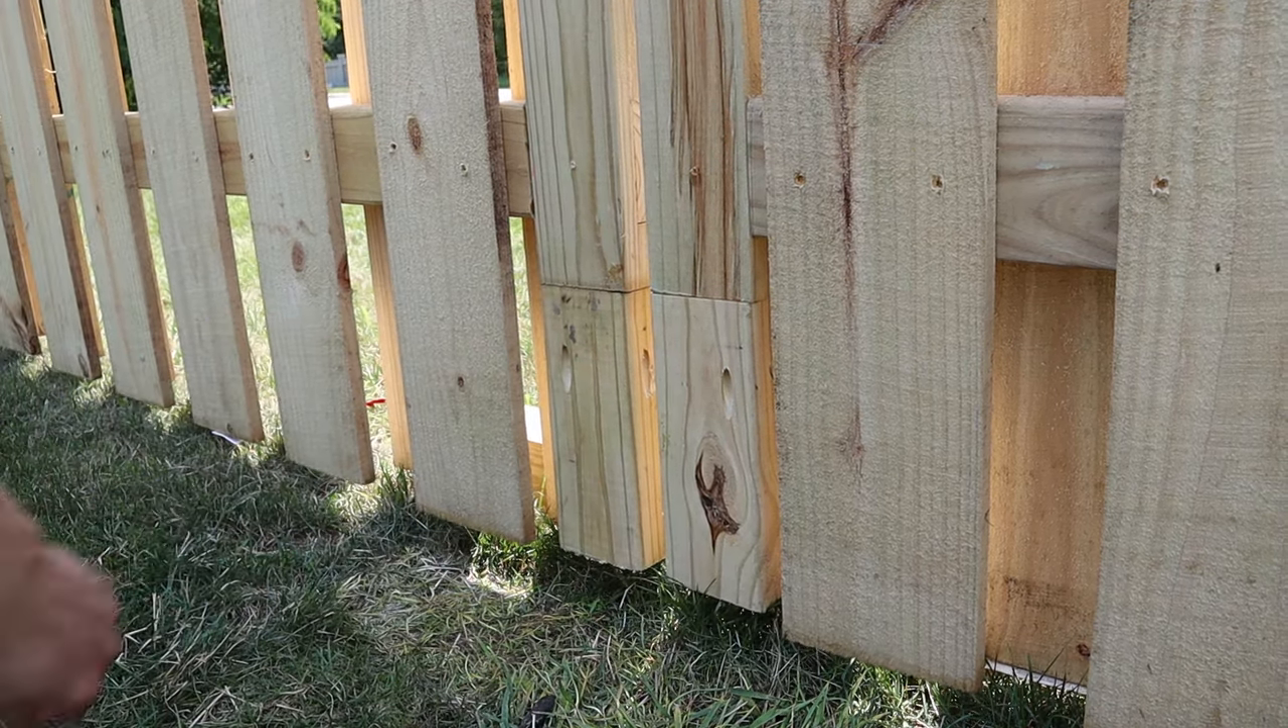But you can see that I just installed those two pieces of 2x4 there.